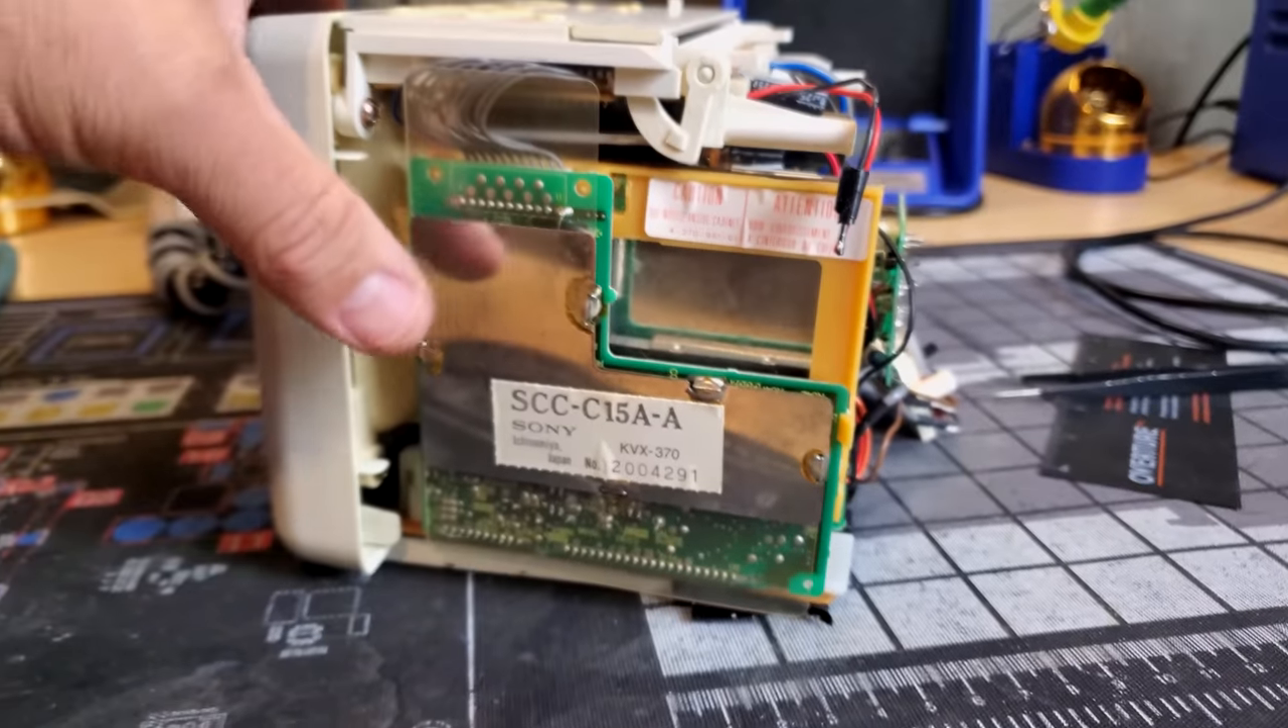I've removed my shell only on this little TV.